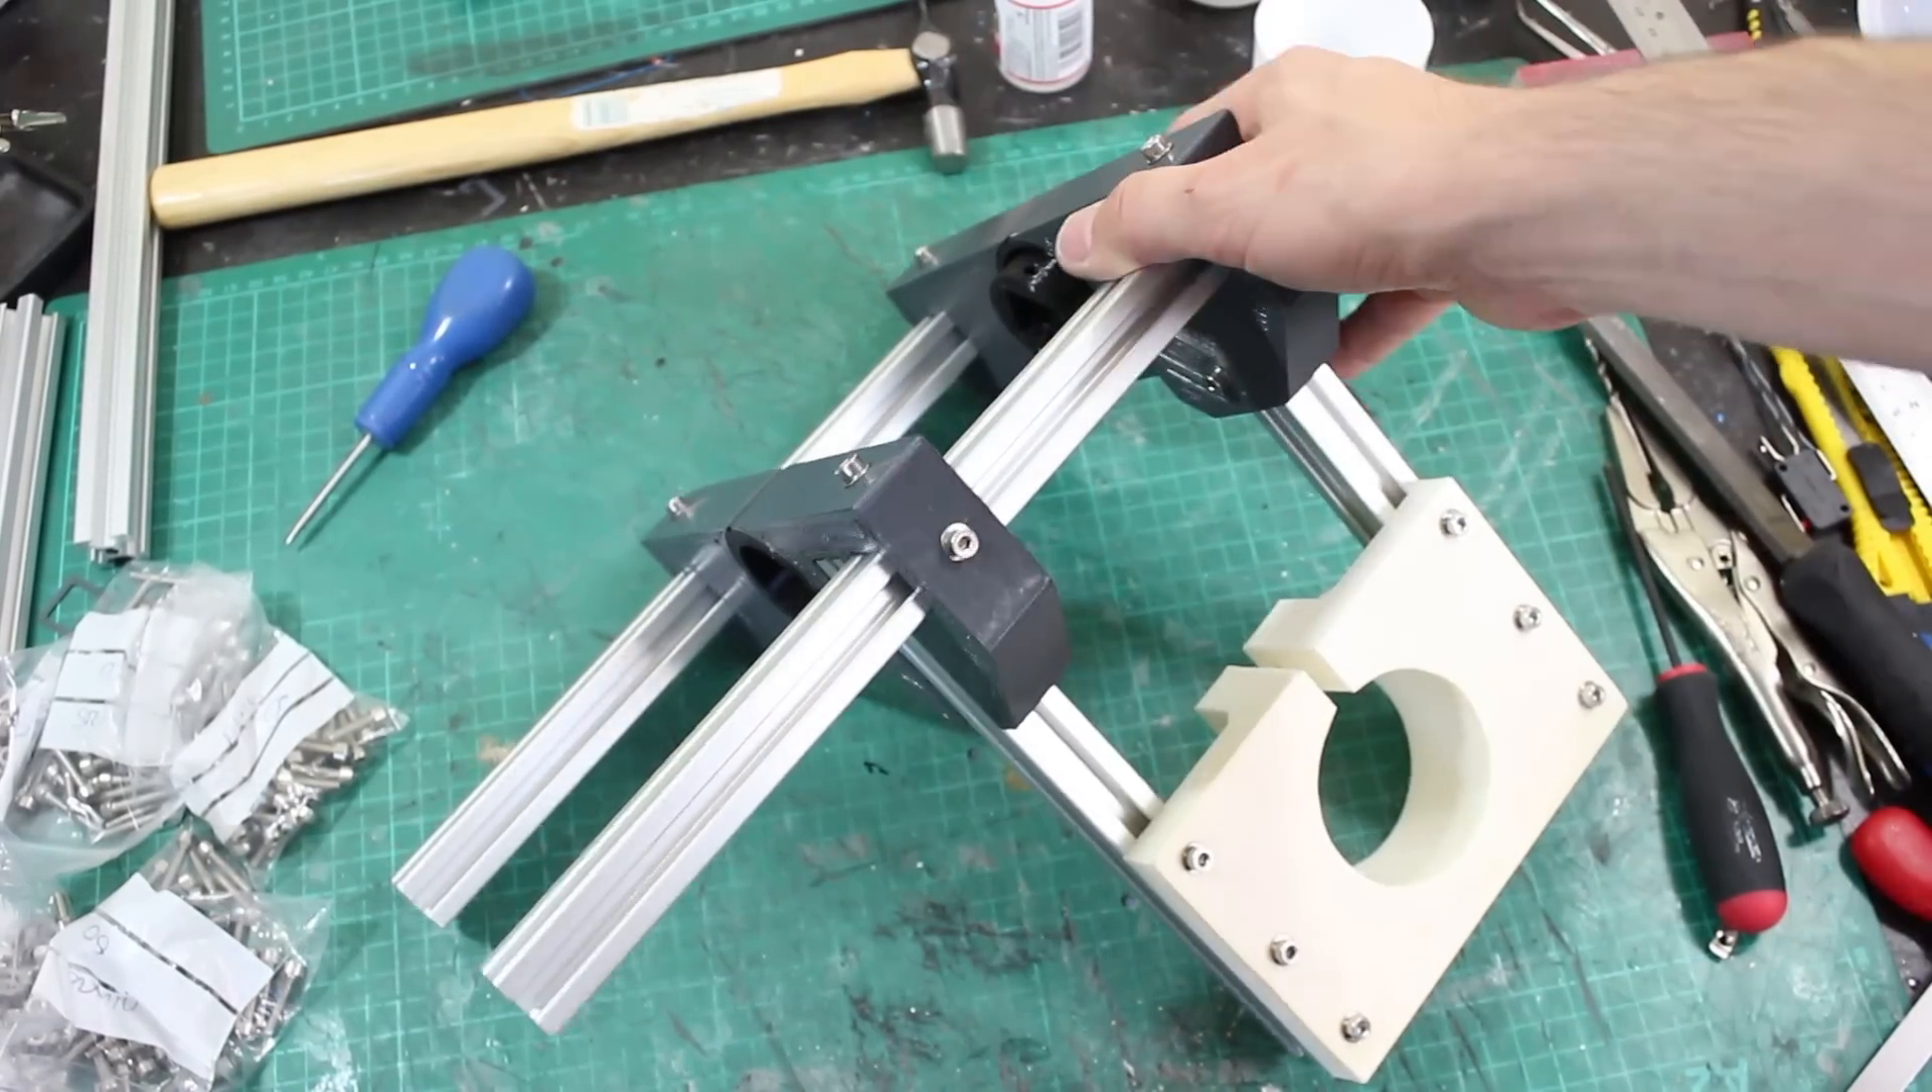We're getting there, so we've got our two main parallel links there.